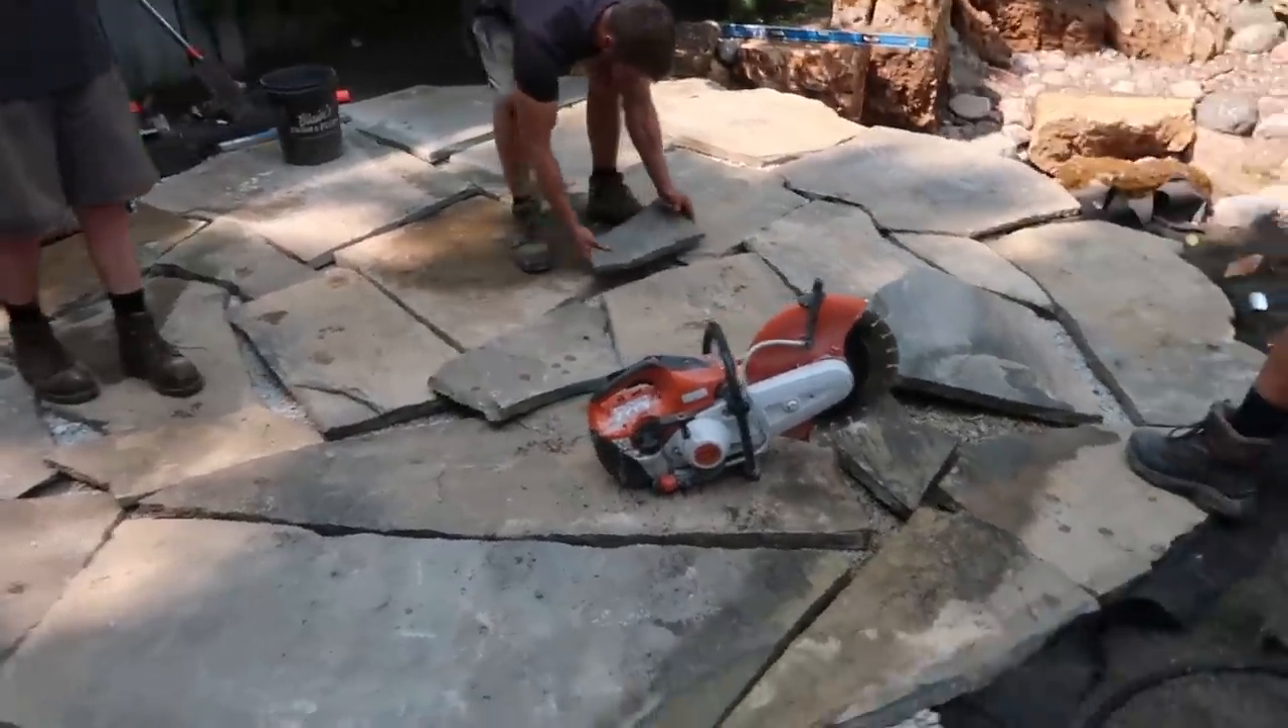It's been a while since we've given you an update but you can see Corey, Luis and Jack have laid almost all of the large flagging pieces.